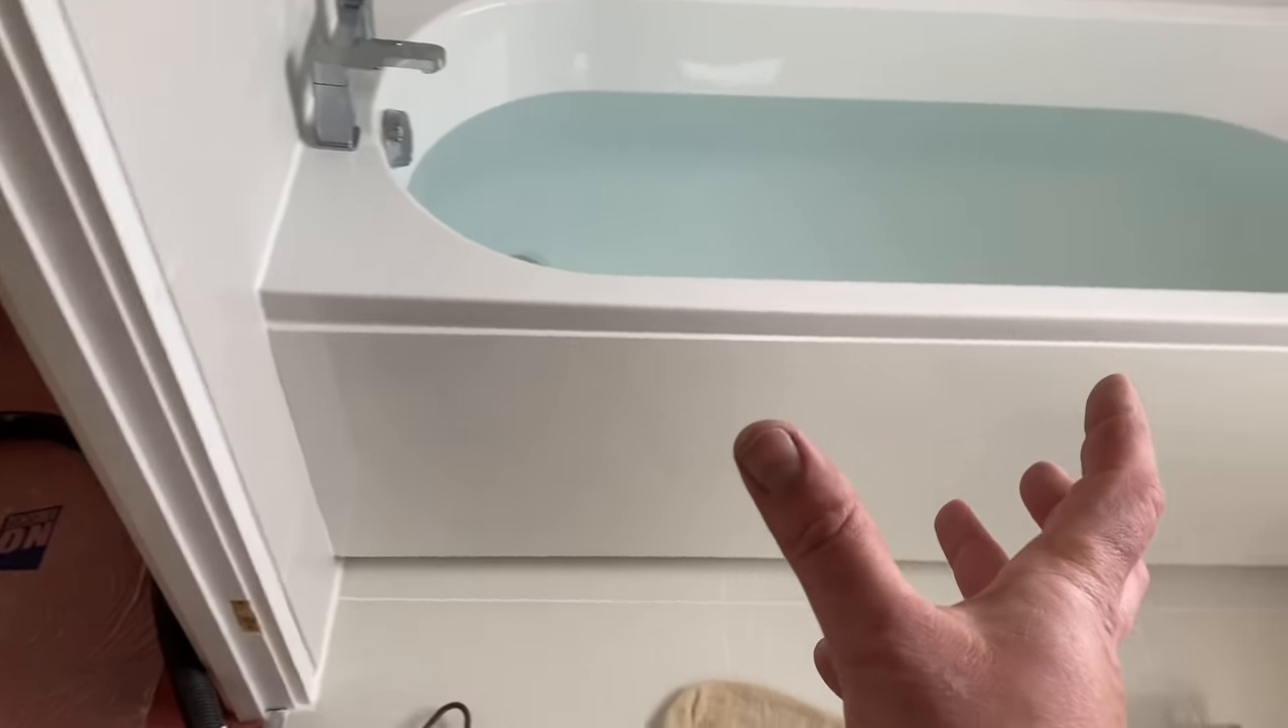All right so we've got the bath panel on now it's uh one of them nice finished wooden ones.